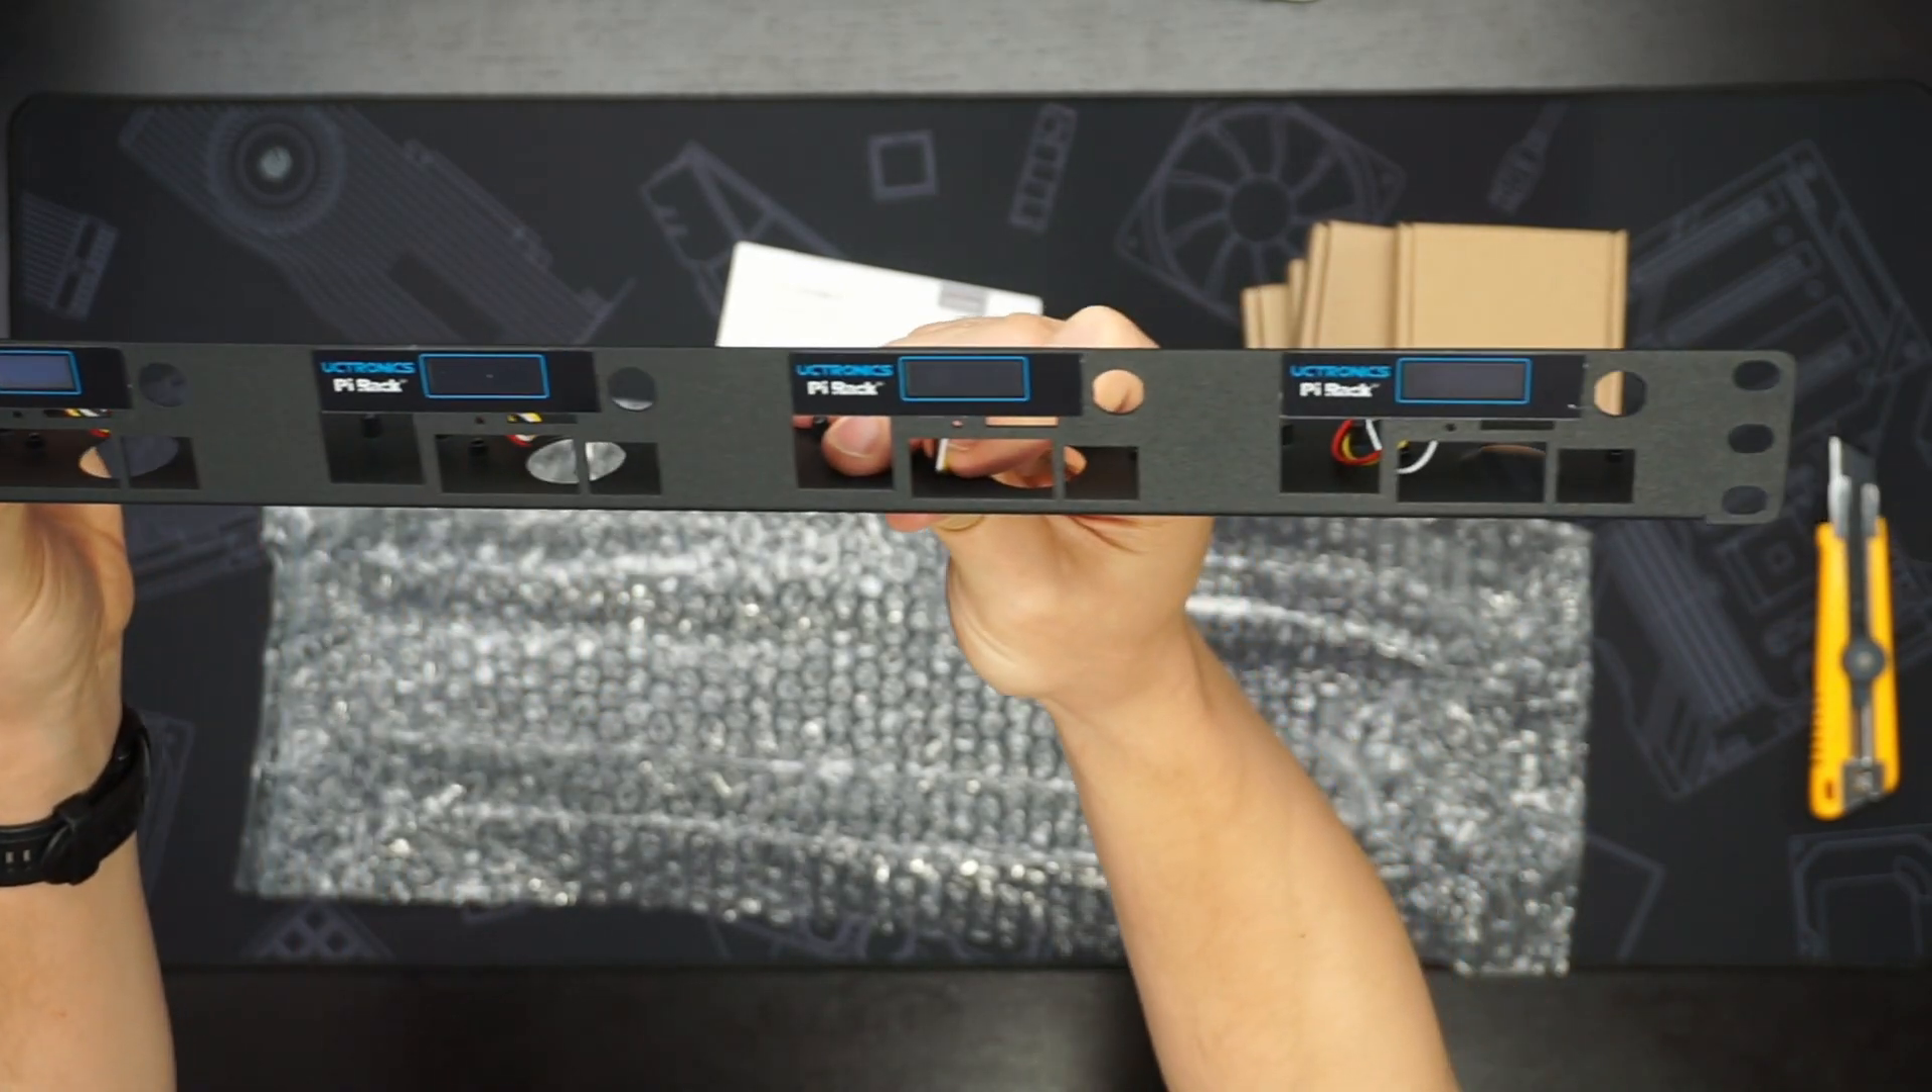There's the OLED displays already mounted on the 1U bracket here.